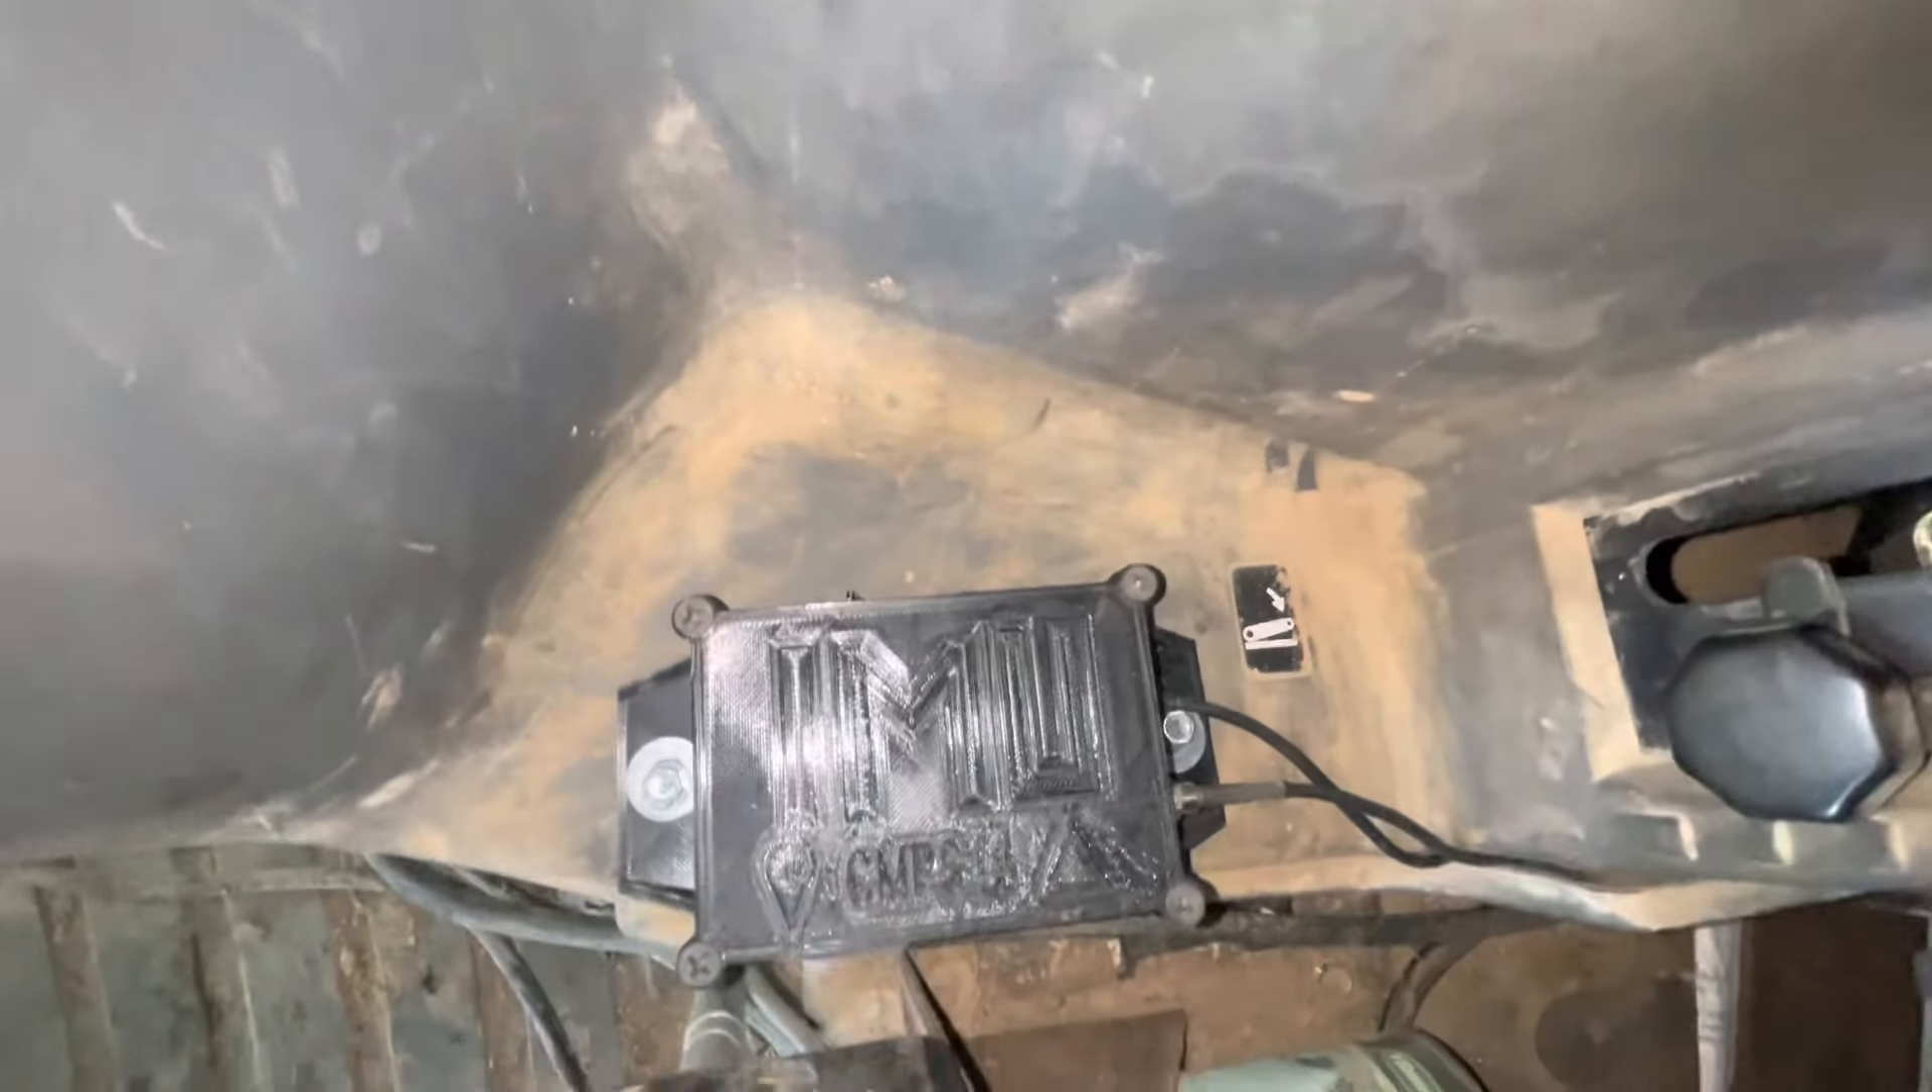Eh bien, voilà notre petit boîtier IMU GPS installé avec le petit montage Panda qui va bien.